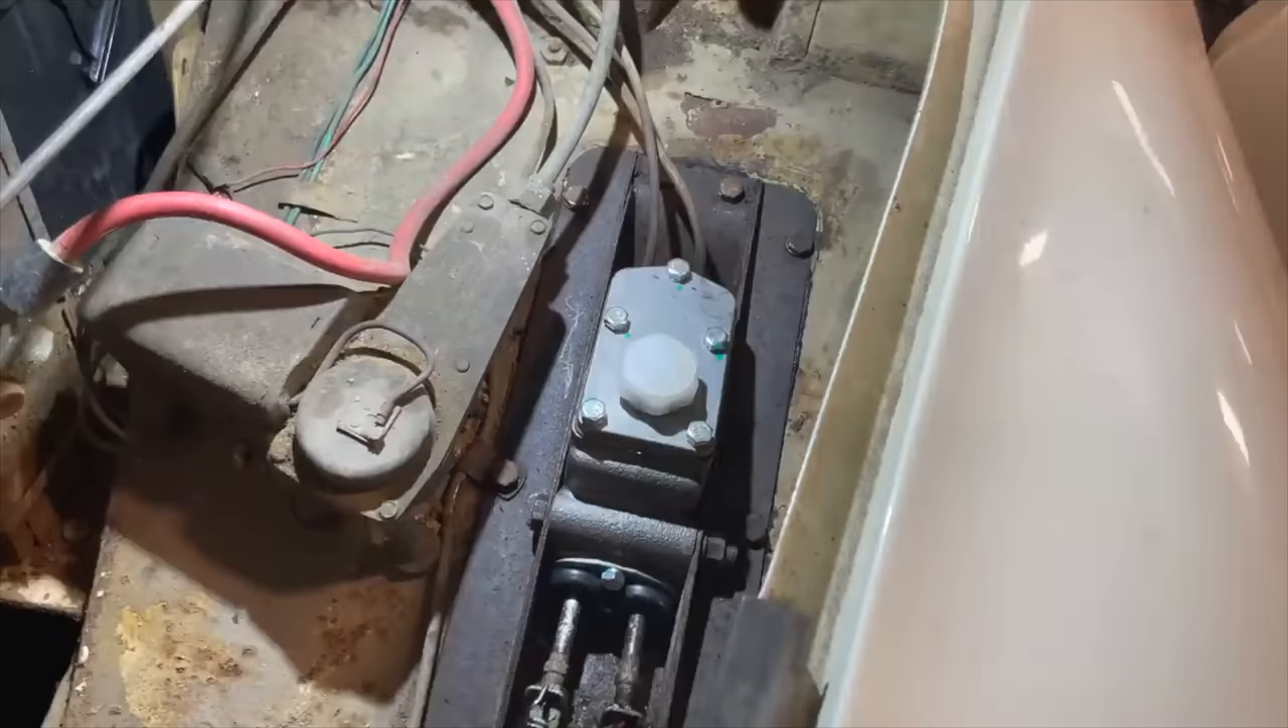There you go. The new master cylinder is installed. I have everything reinstalled.